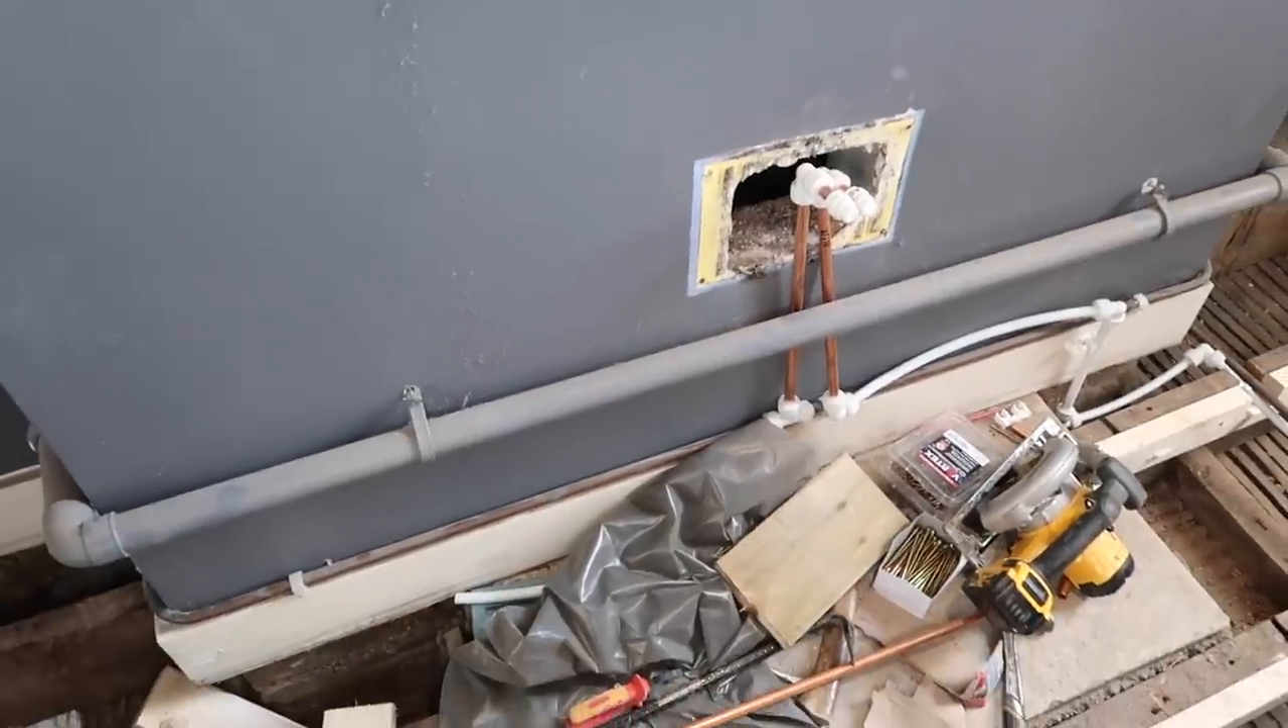Pipes are in here ready for the sink and we tested out the sink today and I'm really pleased with how it's looking.